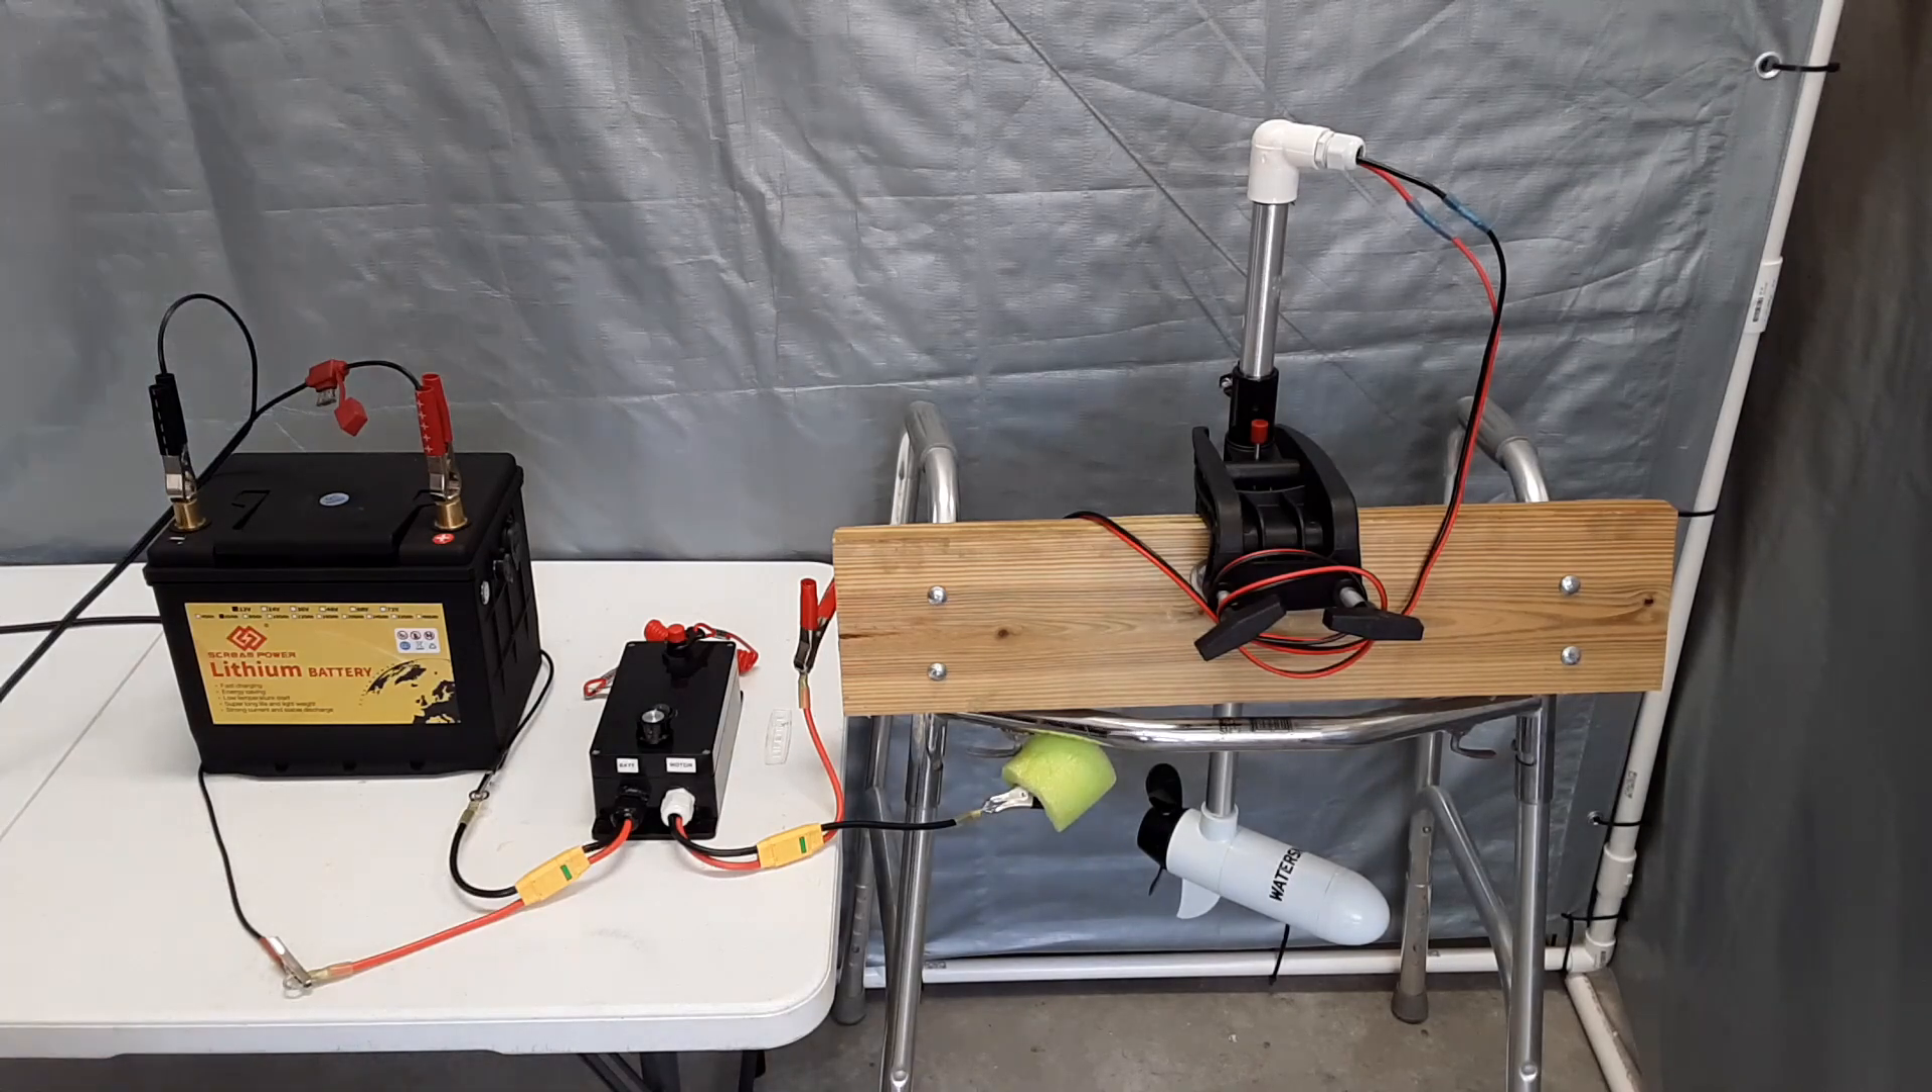And I have my LifePo battery all hooked up.